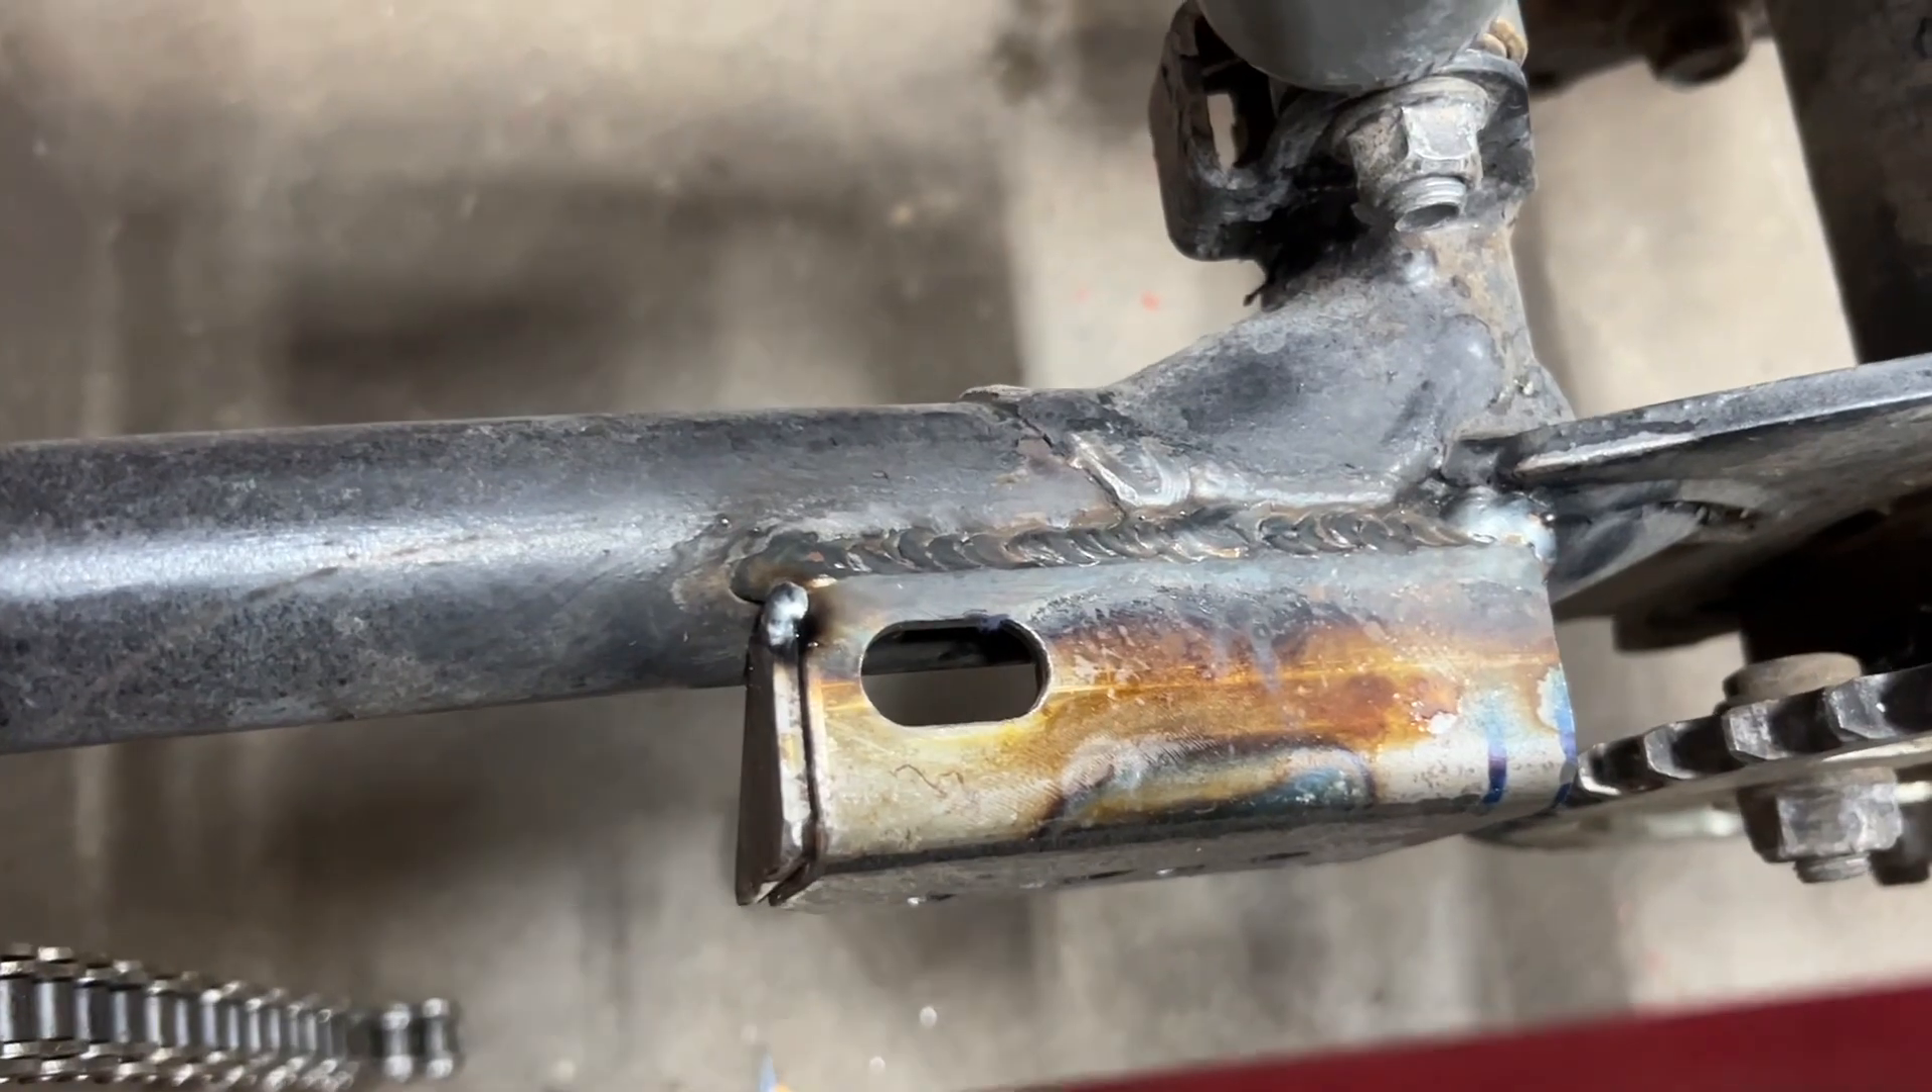All right i got the top welded in i made up a little triangular gusset so to speak in the front and then i'll make up some aluminum spacers and we should be good to go.